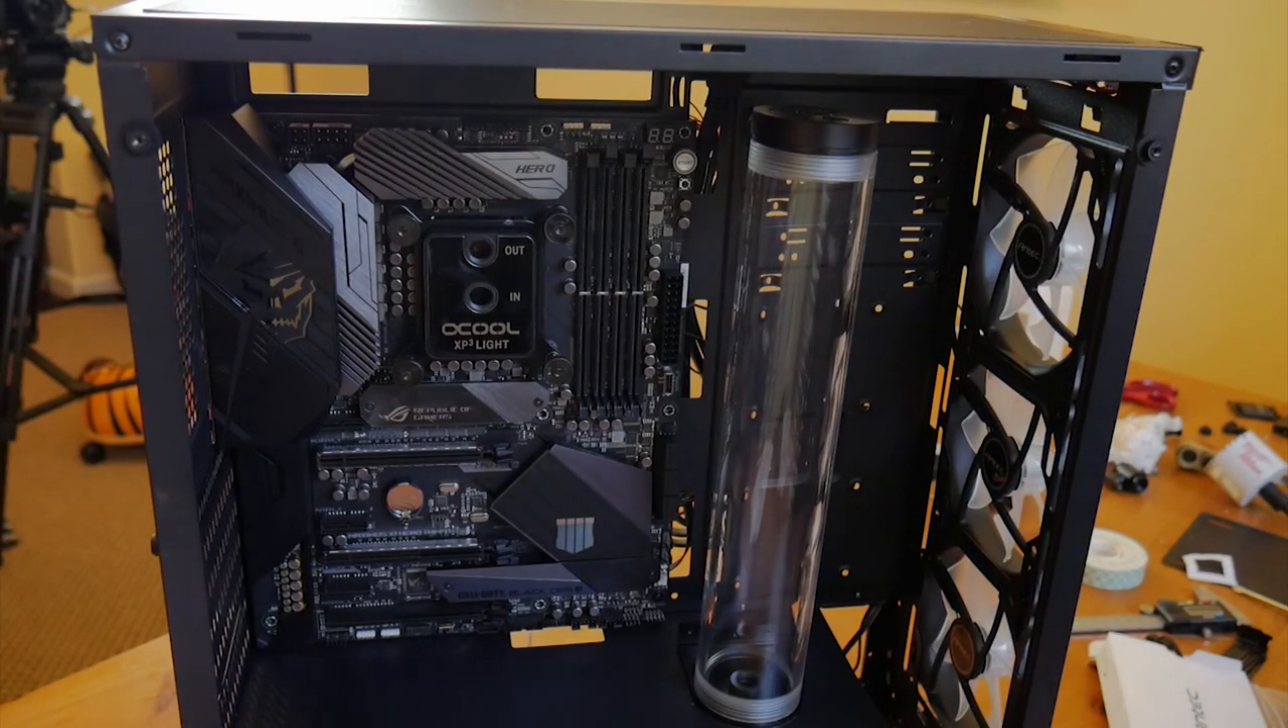So, as you can see here, we got the motherboard installed.